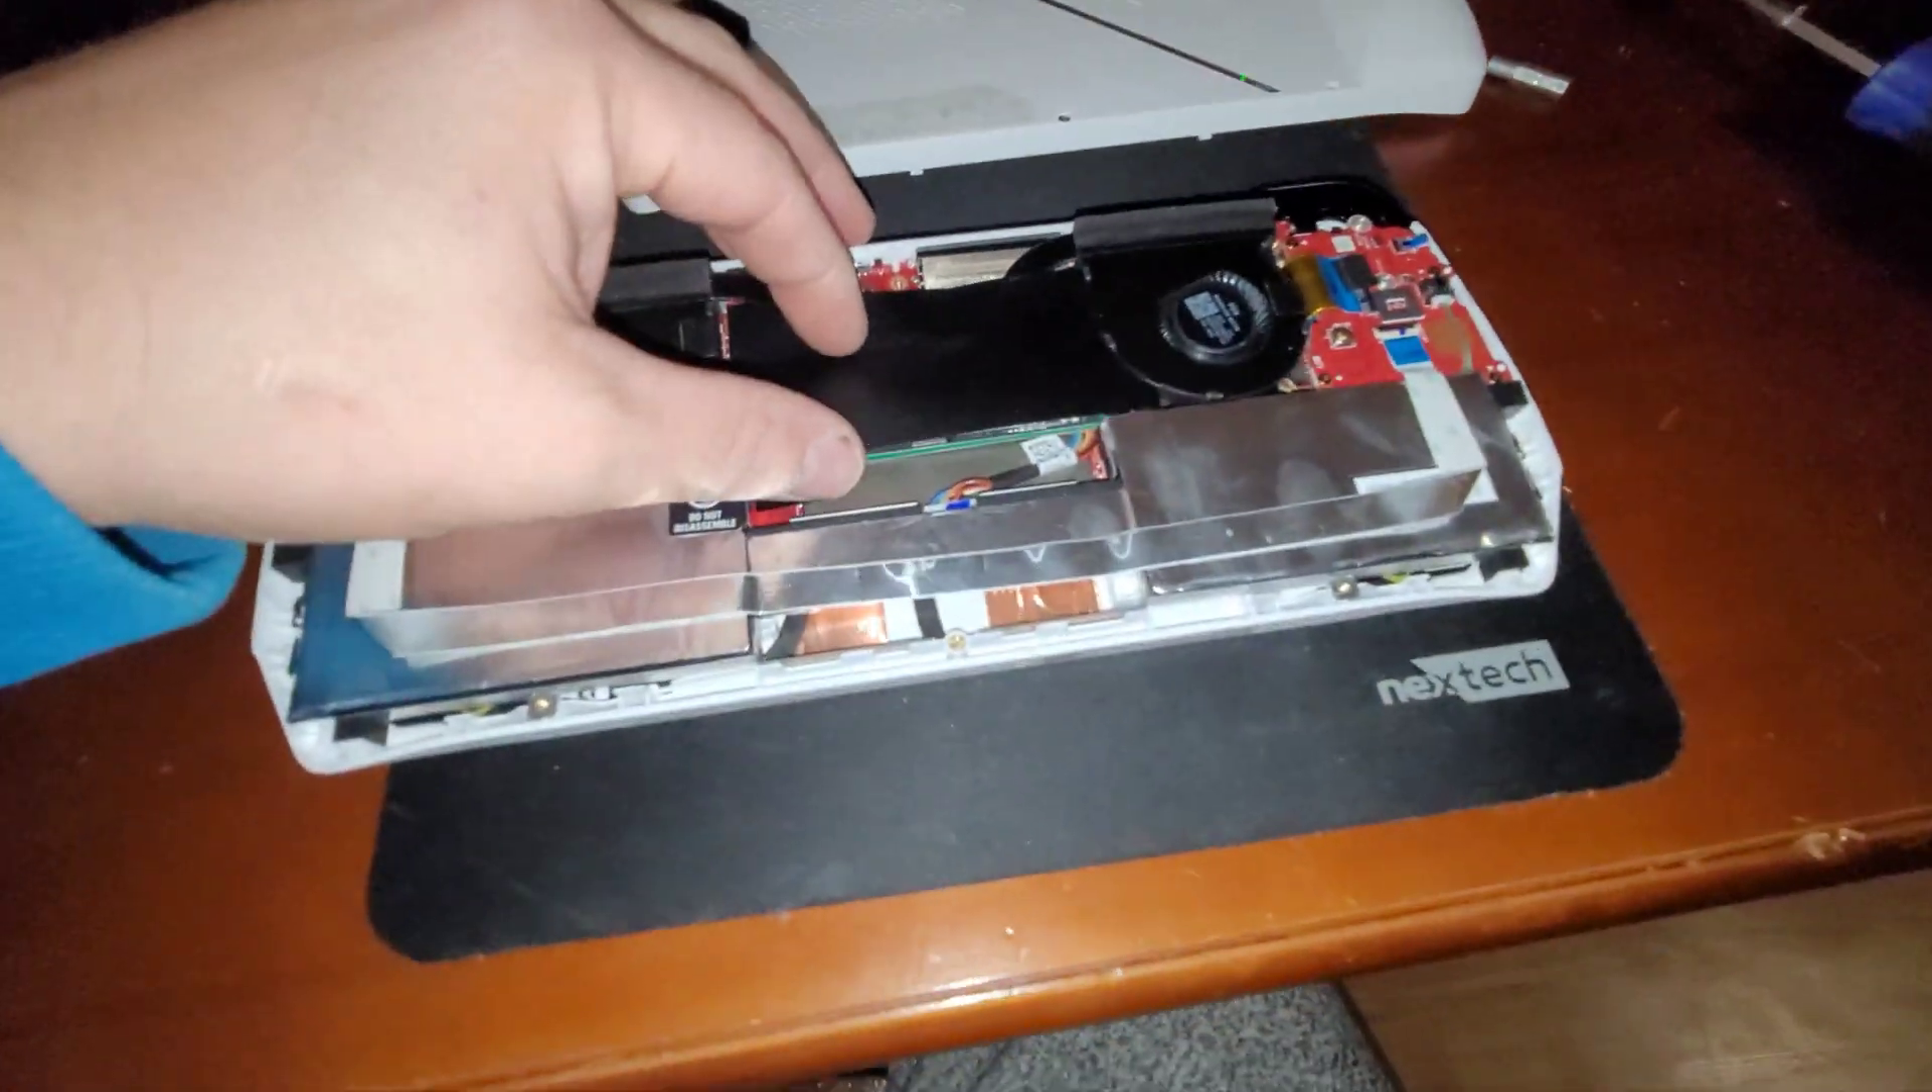So I've got the back cover off right now.